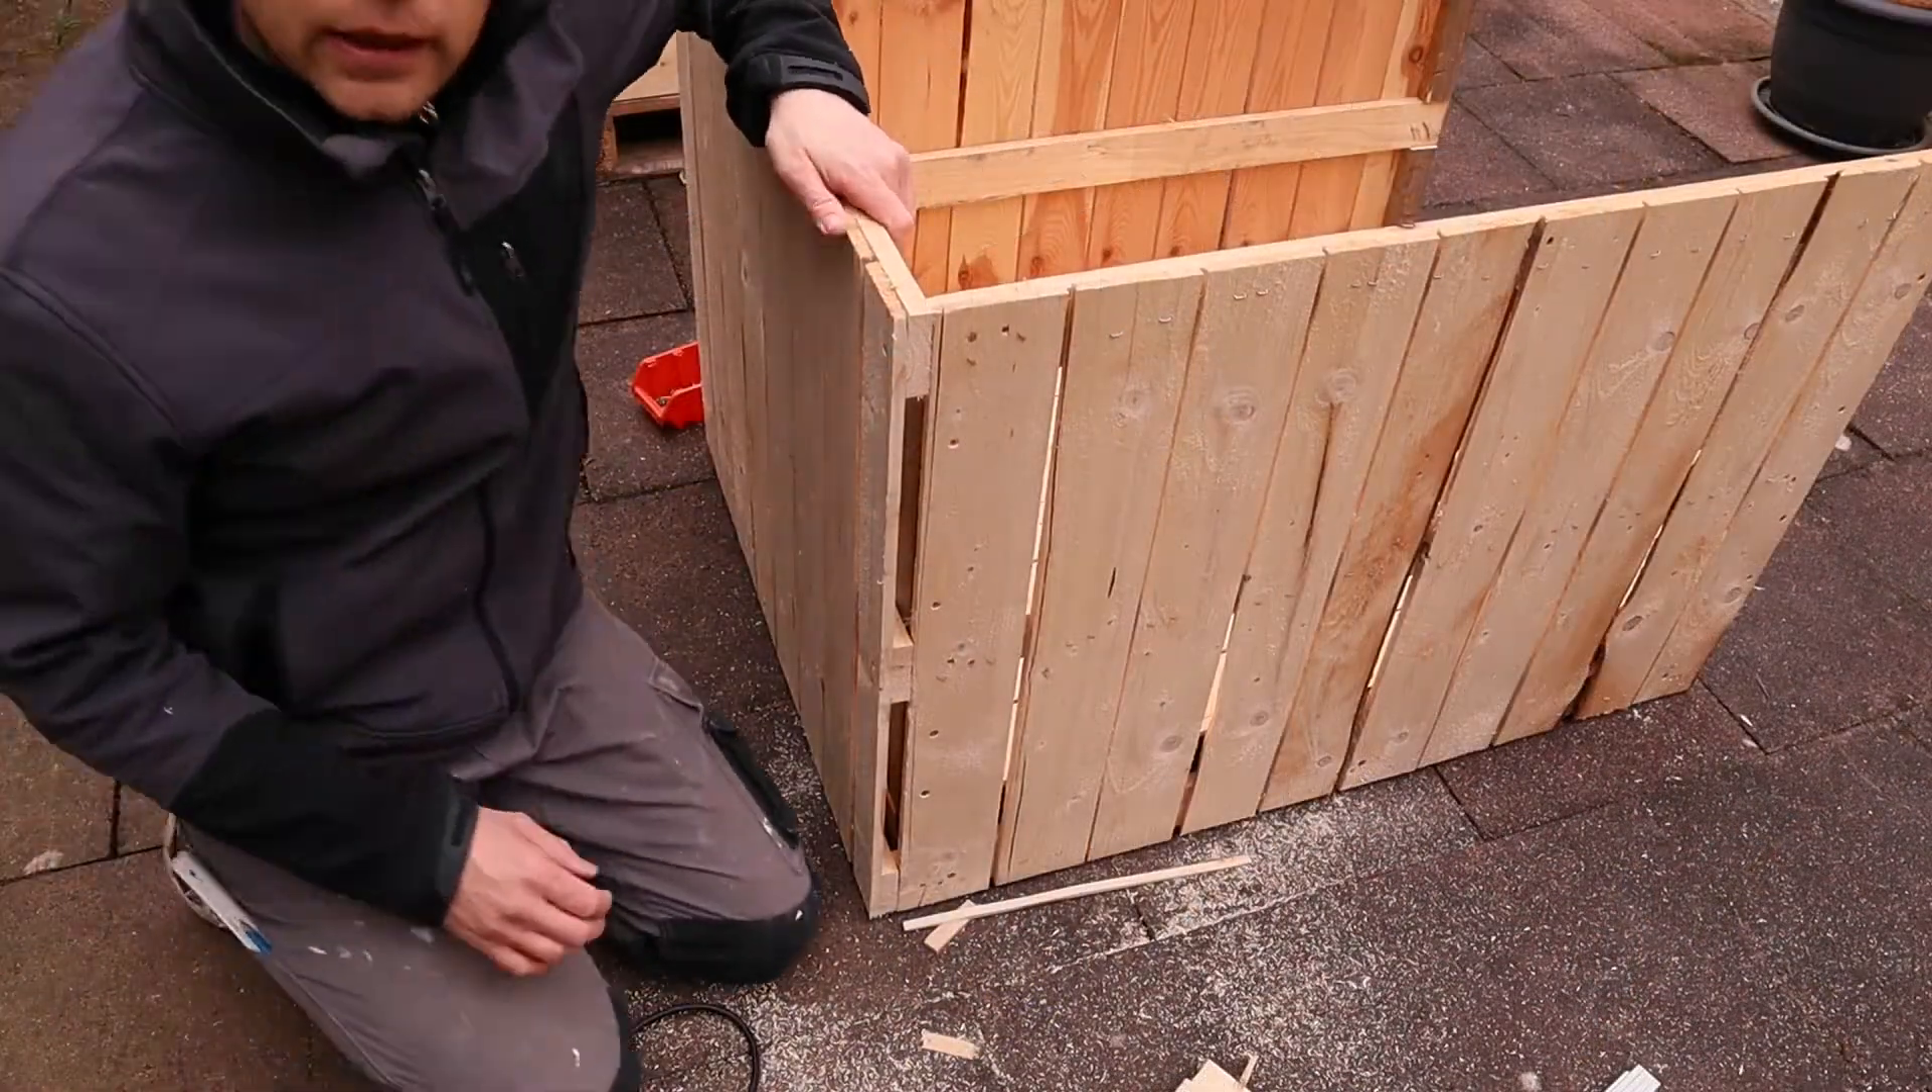Now as you can see we have the gap here.